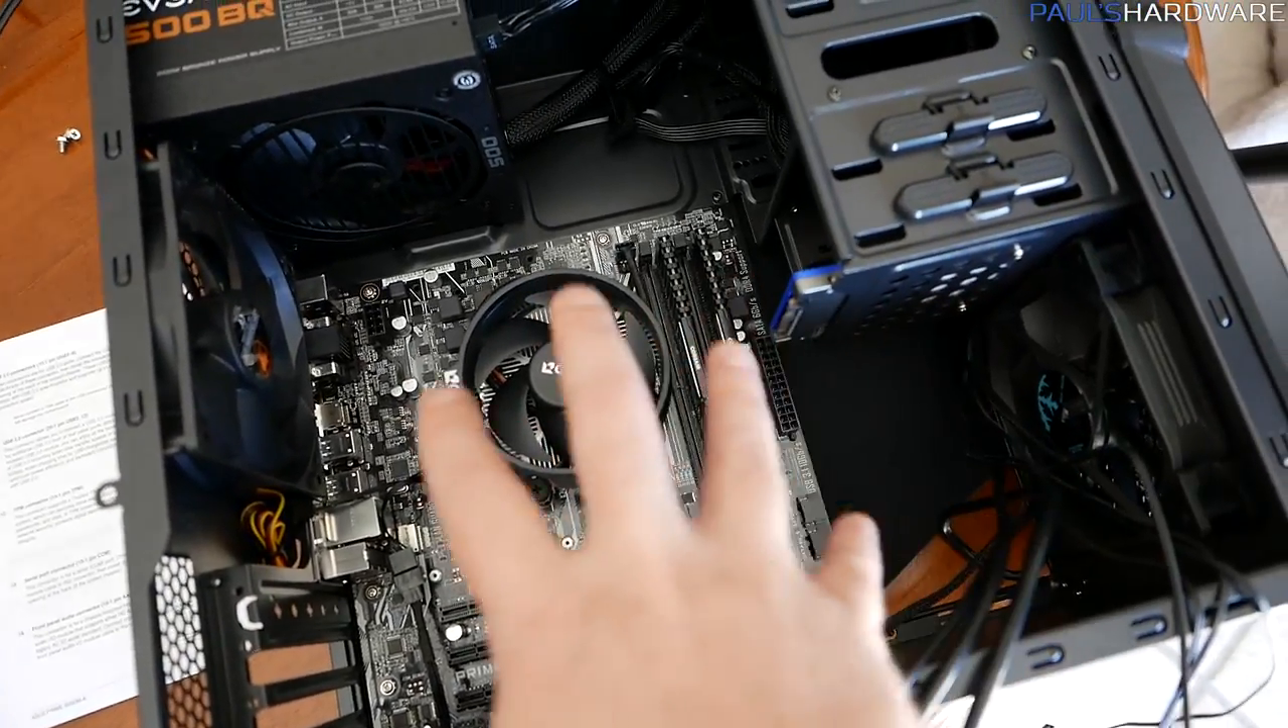So with the motherboard all secured, most of our hardware is actually in the system now, aside from the graphics card, of course.